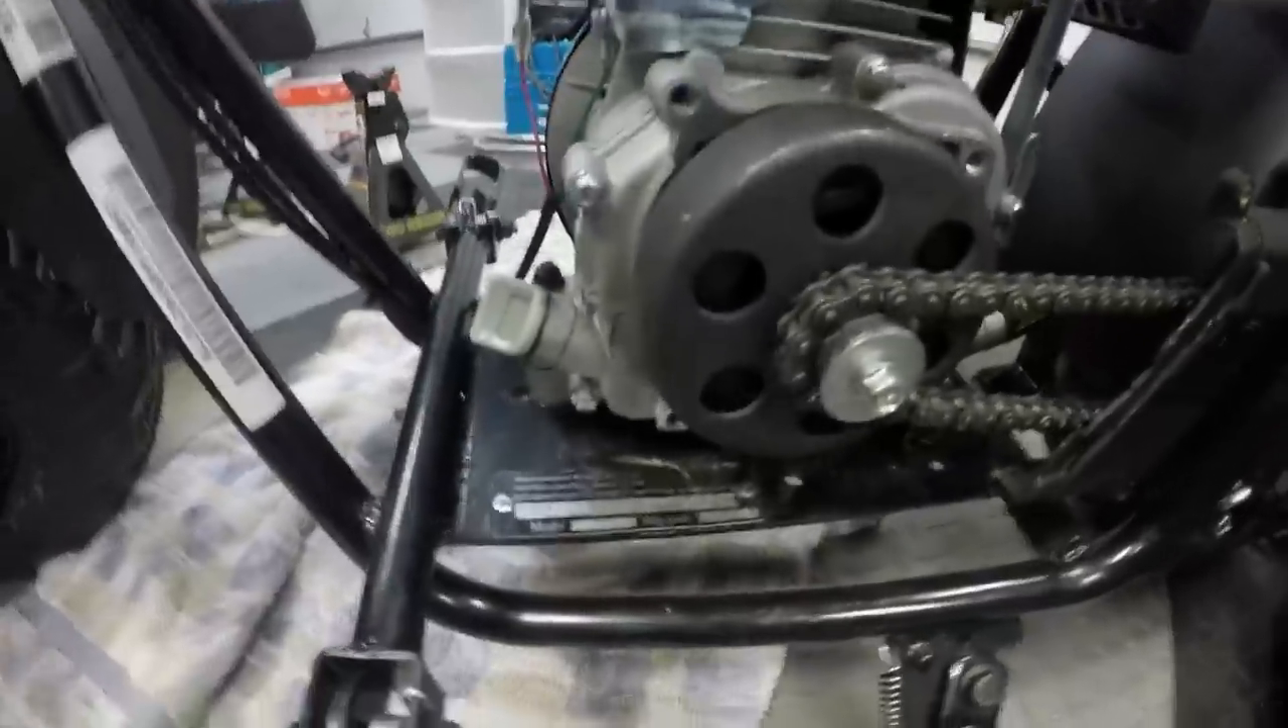So we've taken off this plastic cover to reveal the centrifugal clutch and chain that goes to the big sprocket.